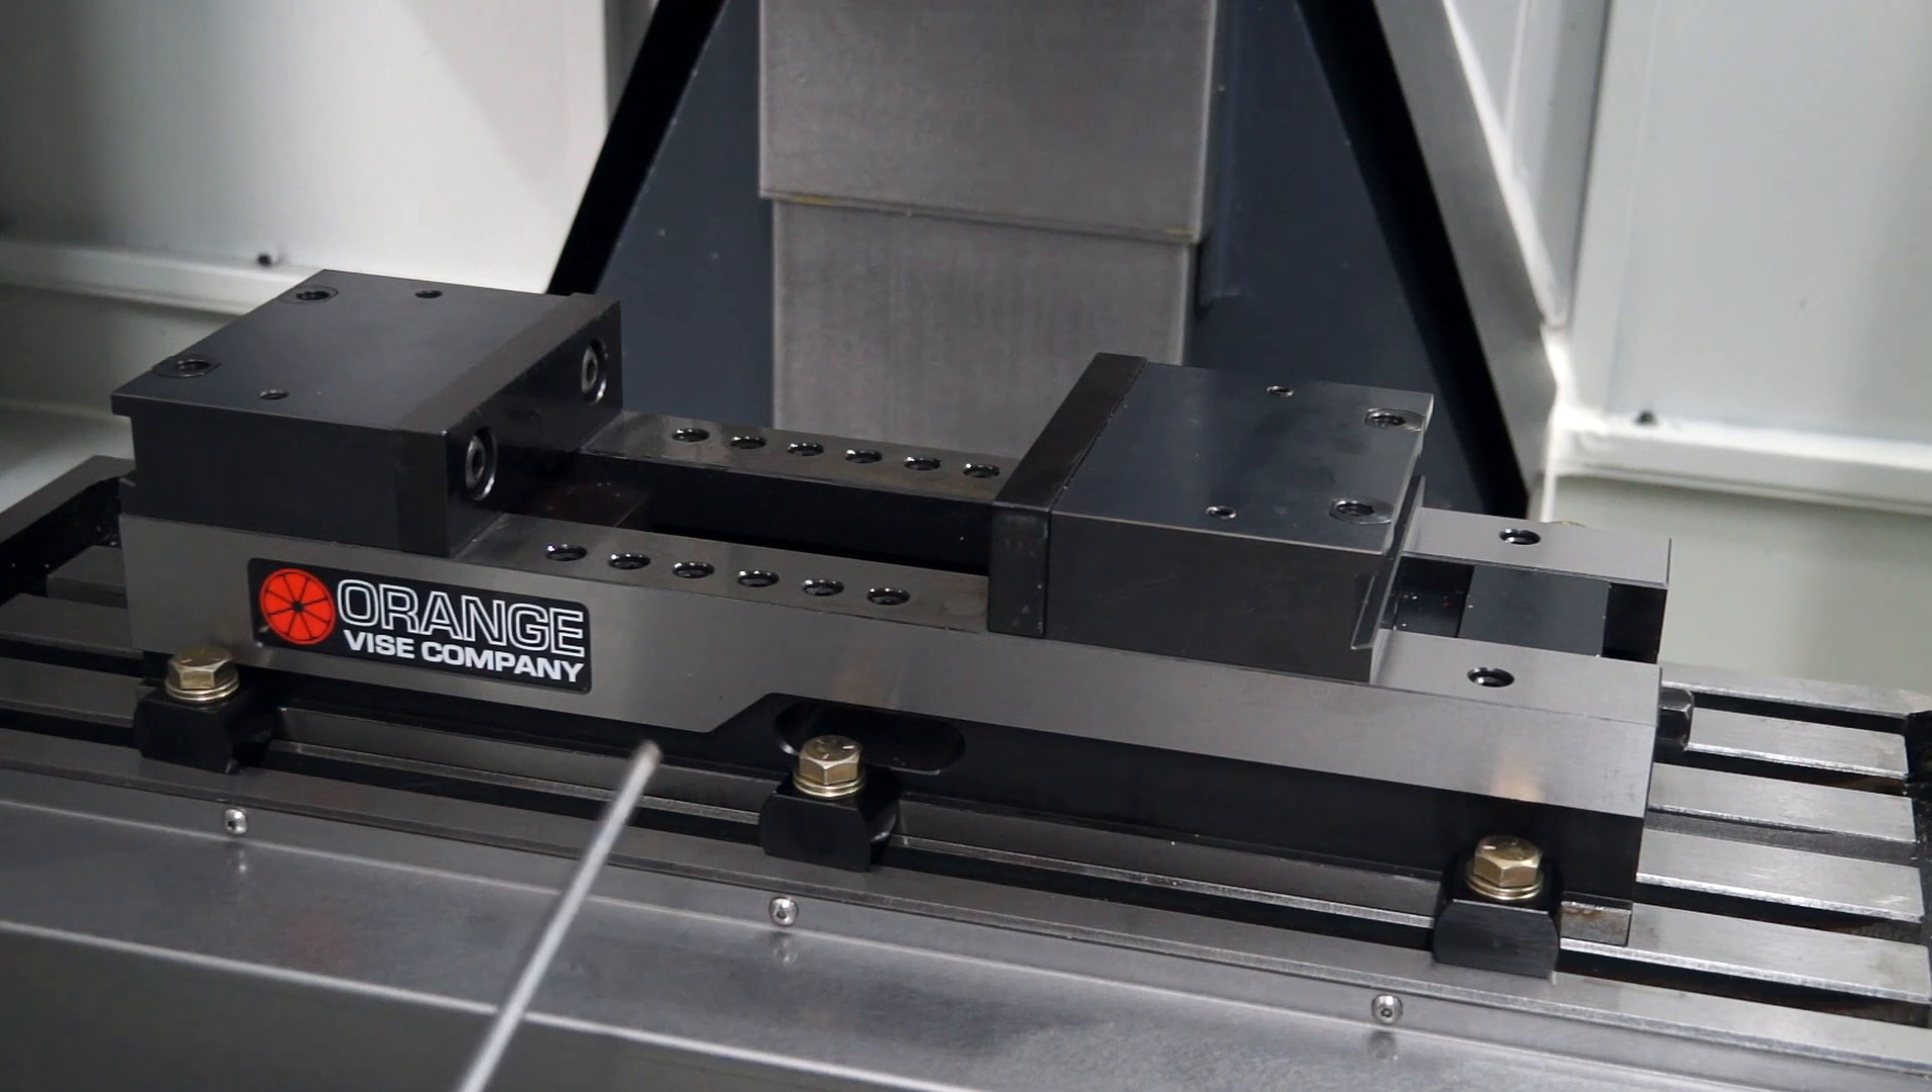Now what I've done here I've put the three fittings on that comes with the vise the three little toe clamps.